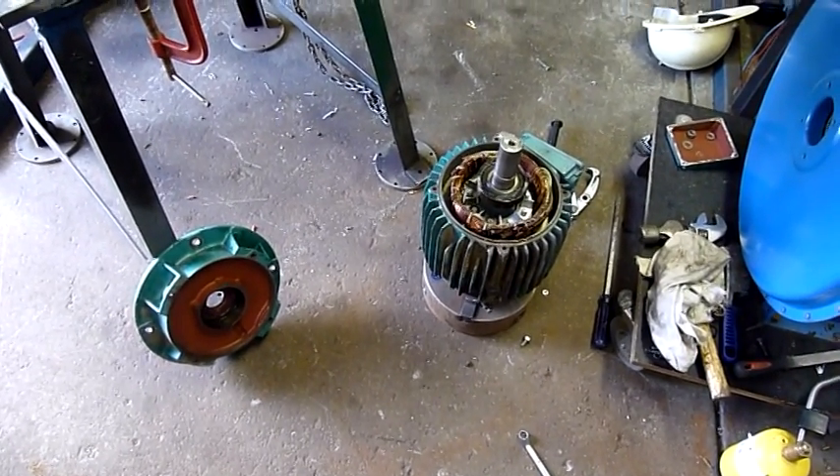G'day folks, well I've started stripping down the power unit motor off this one here.